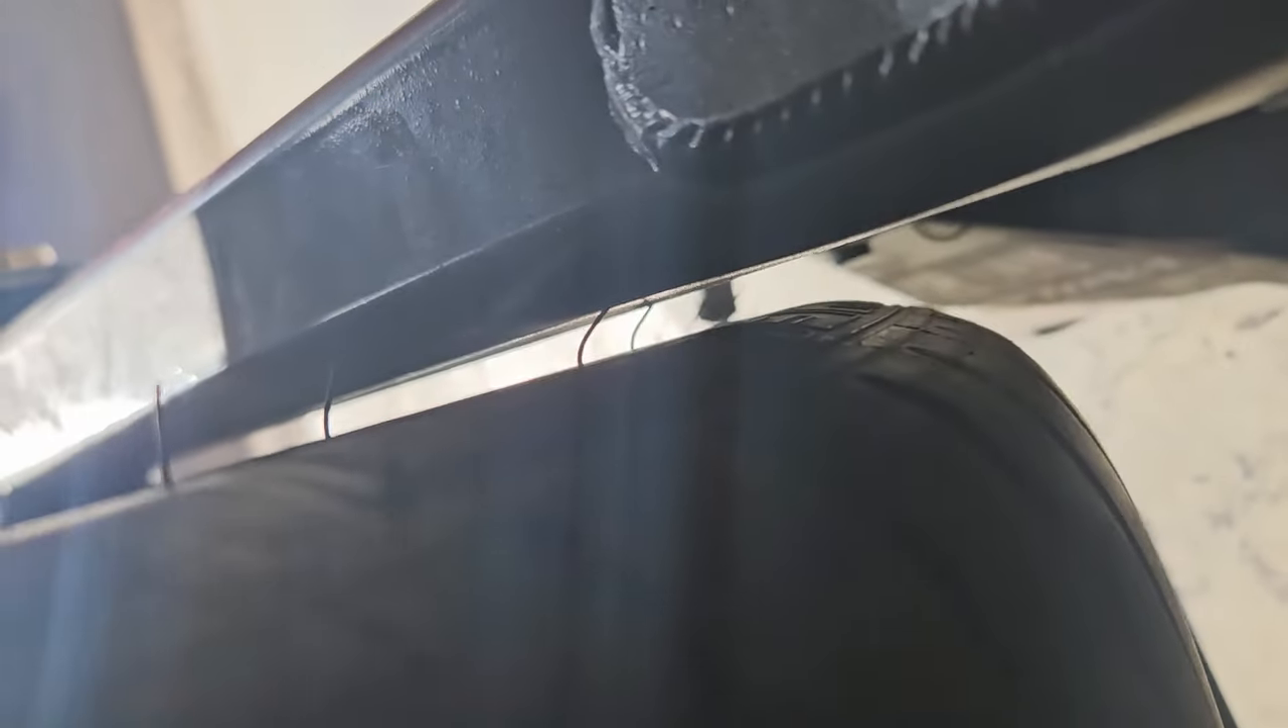I've got maybe maybe a quarter inch between the bar and the wheel and tire i mean even the little nipple knobby things are hitting.